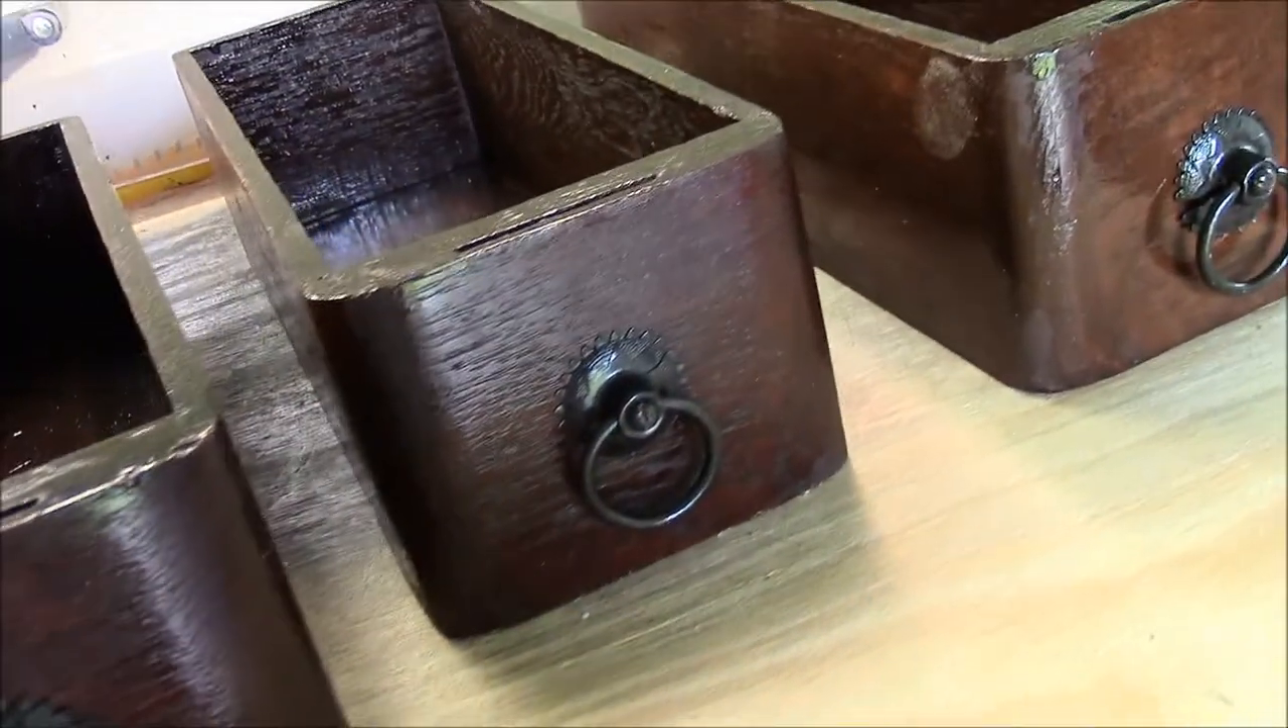I want to show you the drawers, I just got the hardware back on the drawers.